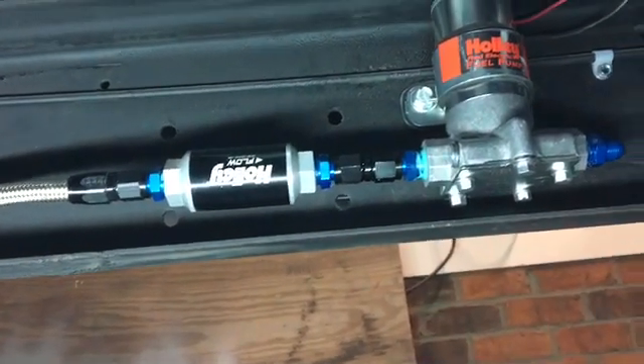And then I have my fuel line screwed into the fuel filter.